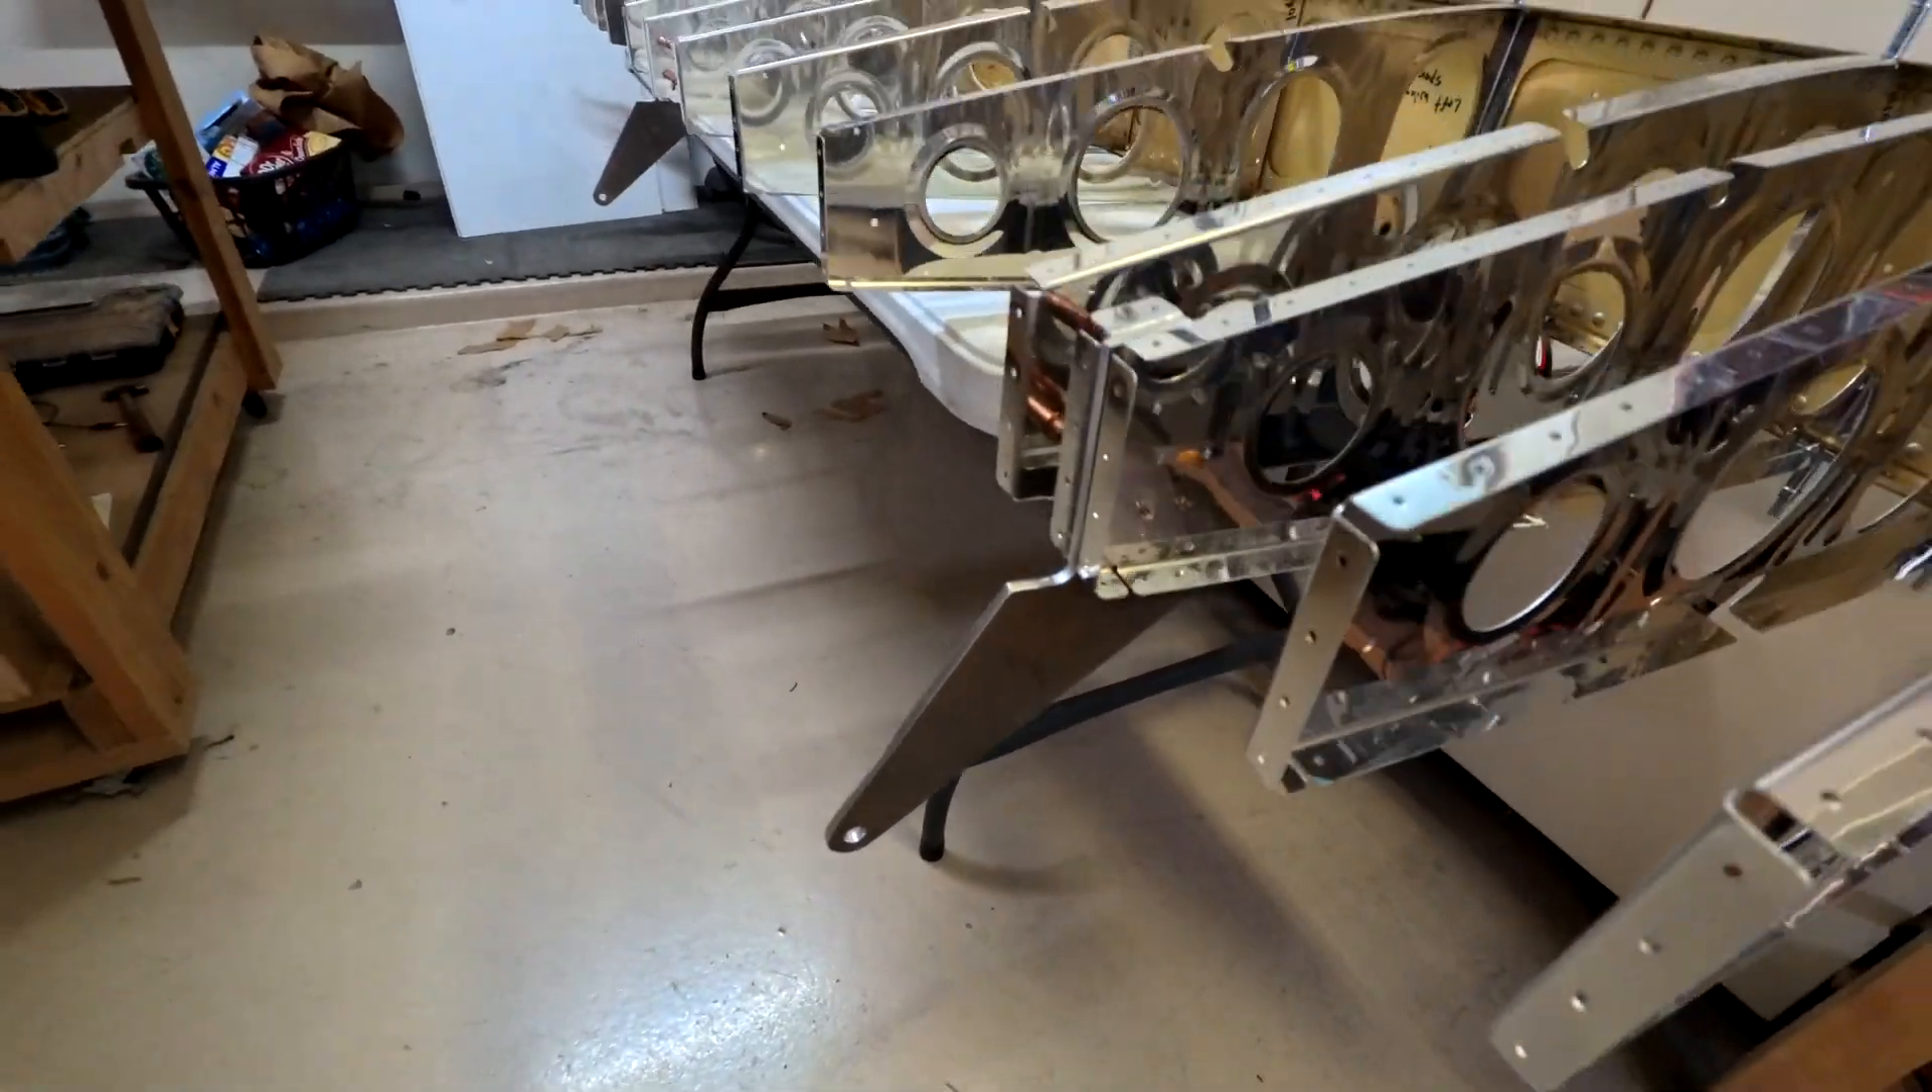Here is just a kind of a slow view of the wing kind of all put together with all of the ribs there it's kind of cool you can kind of look through it and see all the way to the other side.